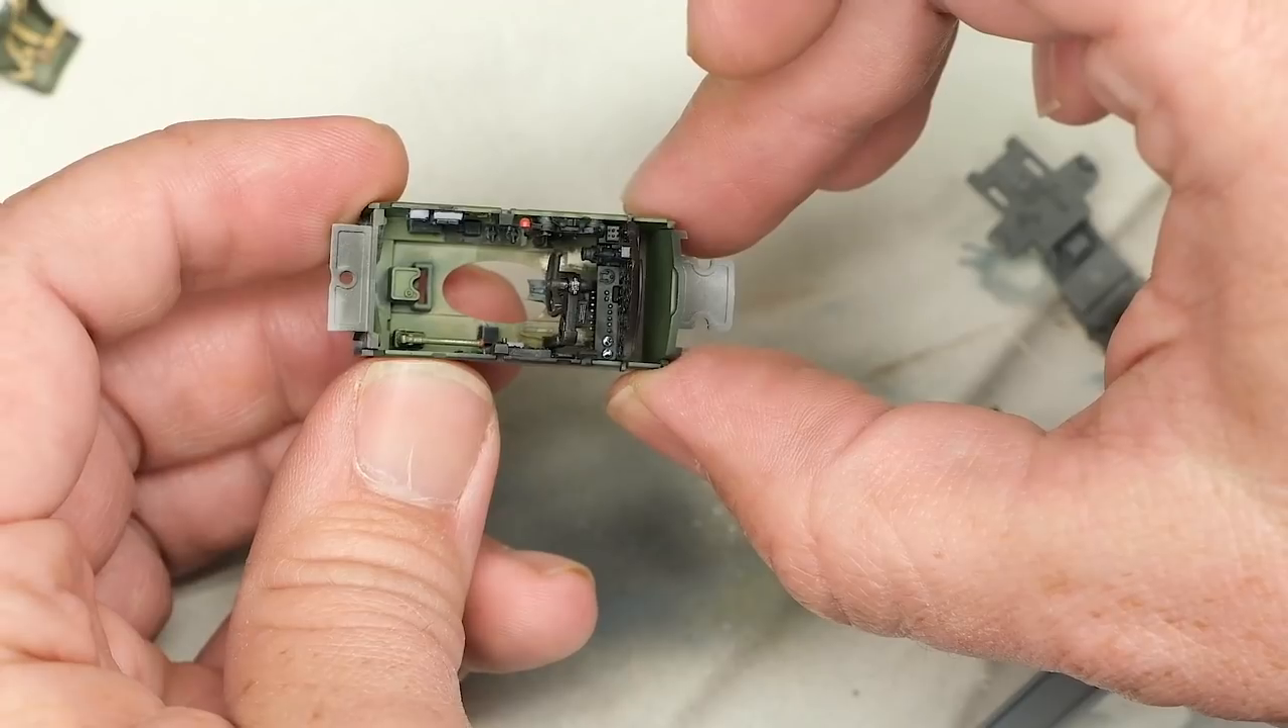Okay, let's do a little bit of final assembly here. And just like that we have a cockpit.